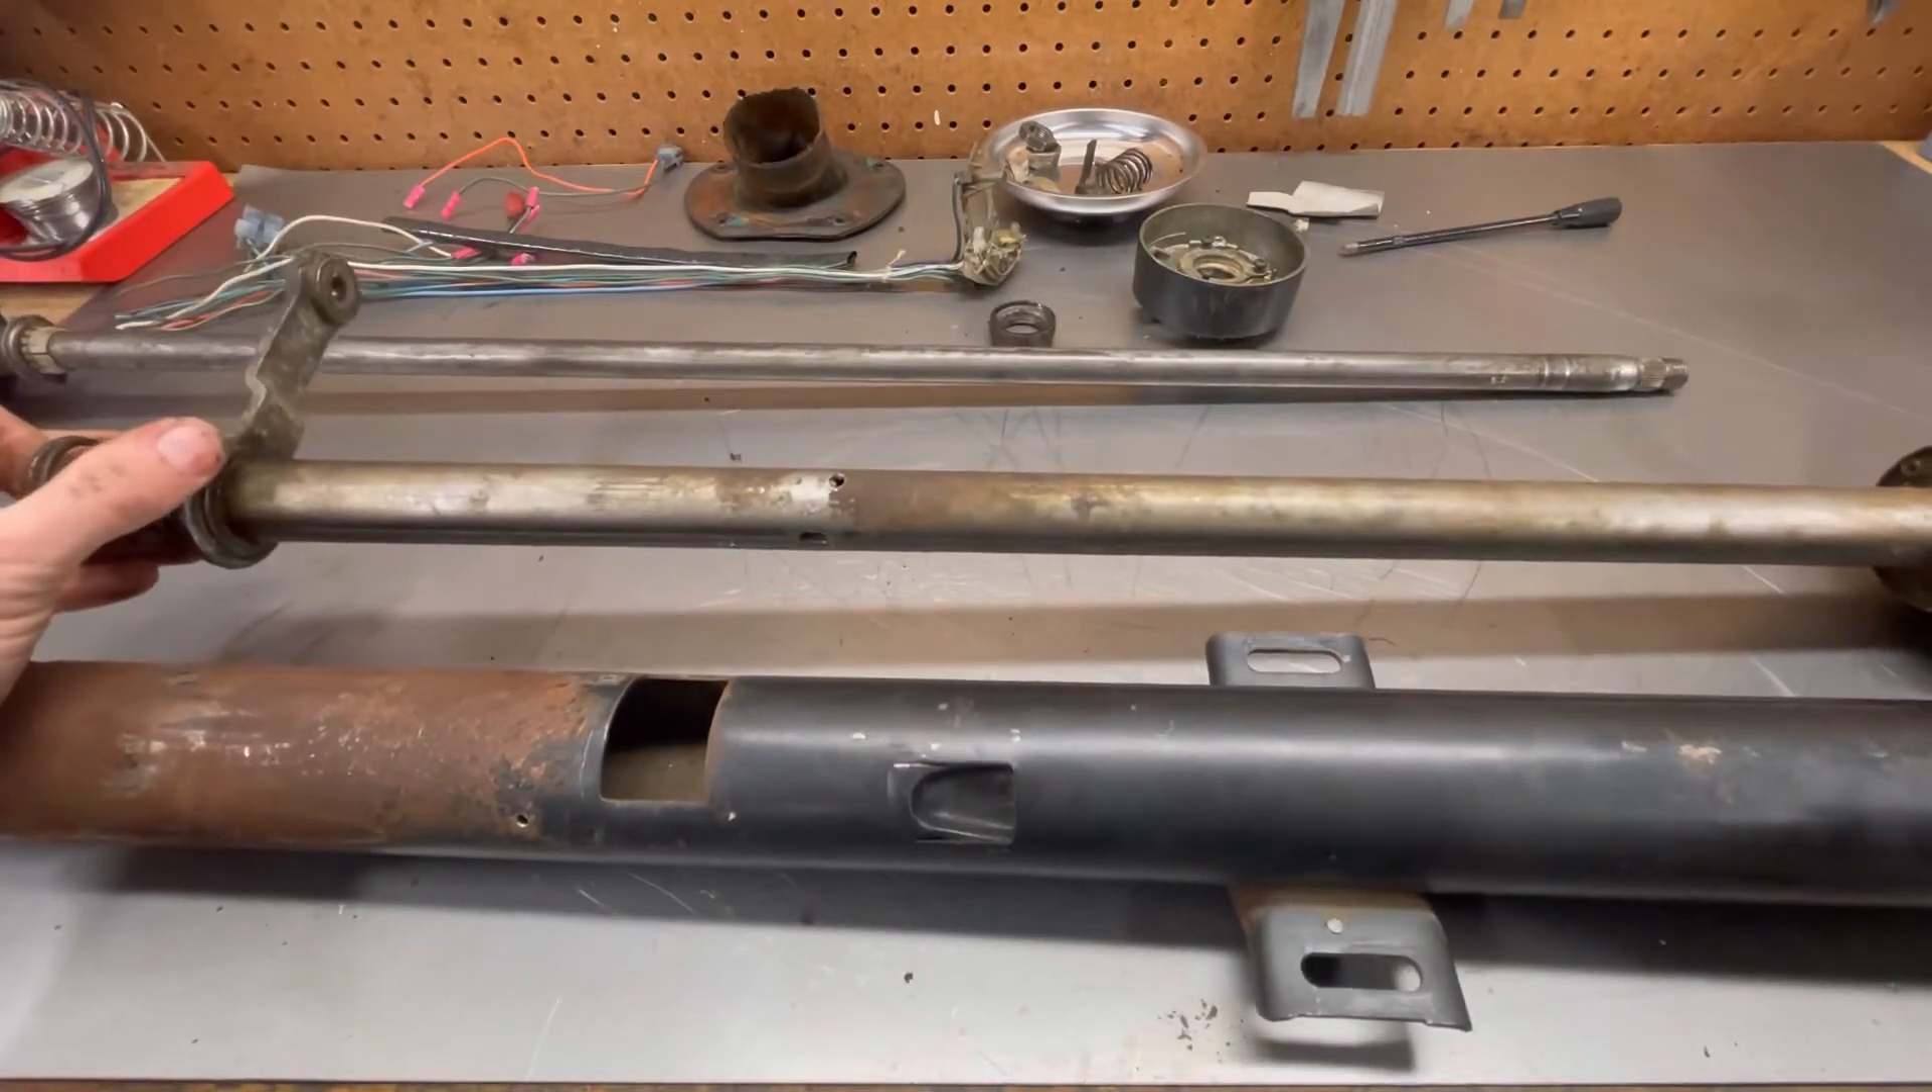So there we have it got everything pulled apart and this is the shift tube assembly.